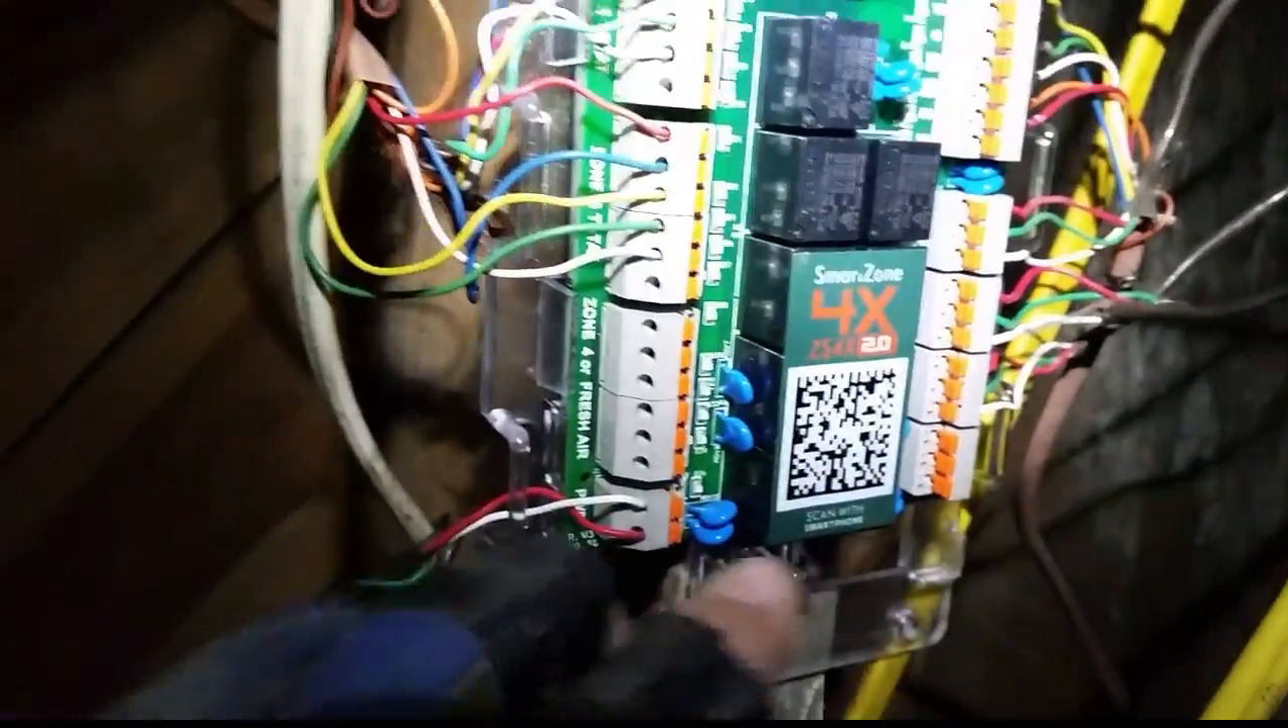Alright guys we have our zone board all wired up.